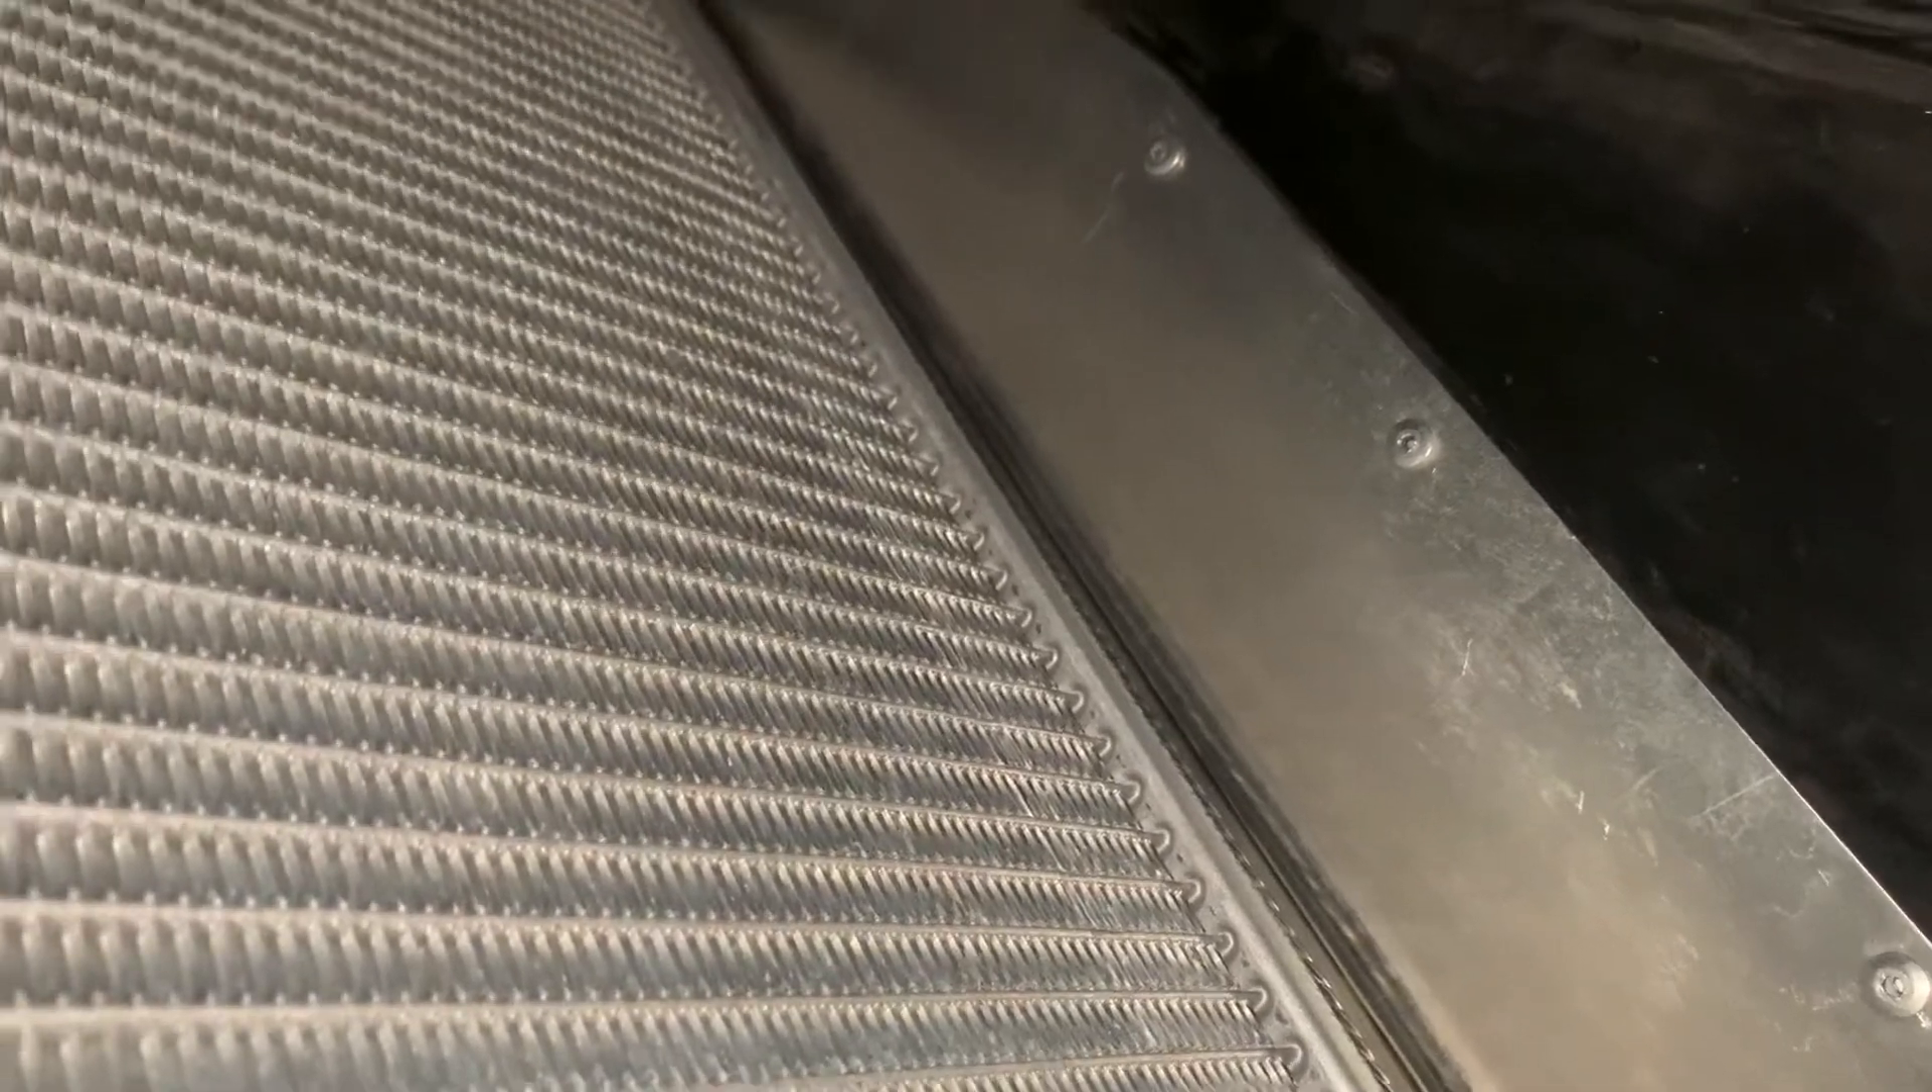Well, back in here, you can see I've got my block off plates in place. Really, all I did was throw a few rivets along the leading edge, which is enough to hold it in there.